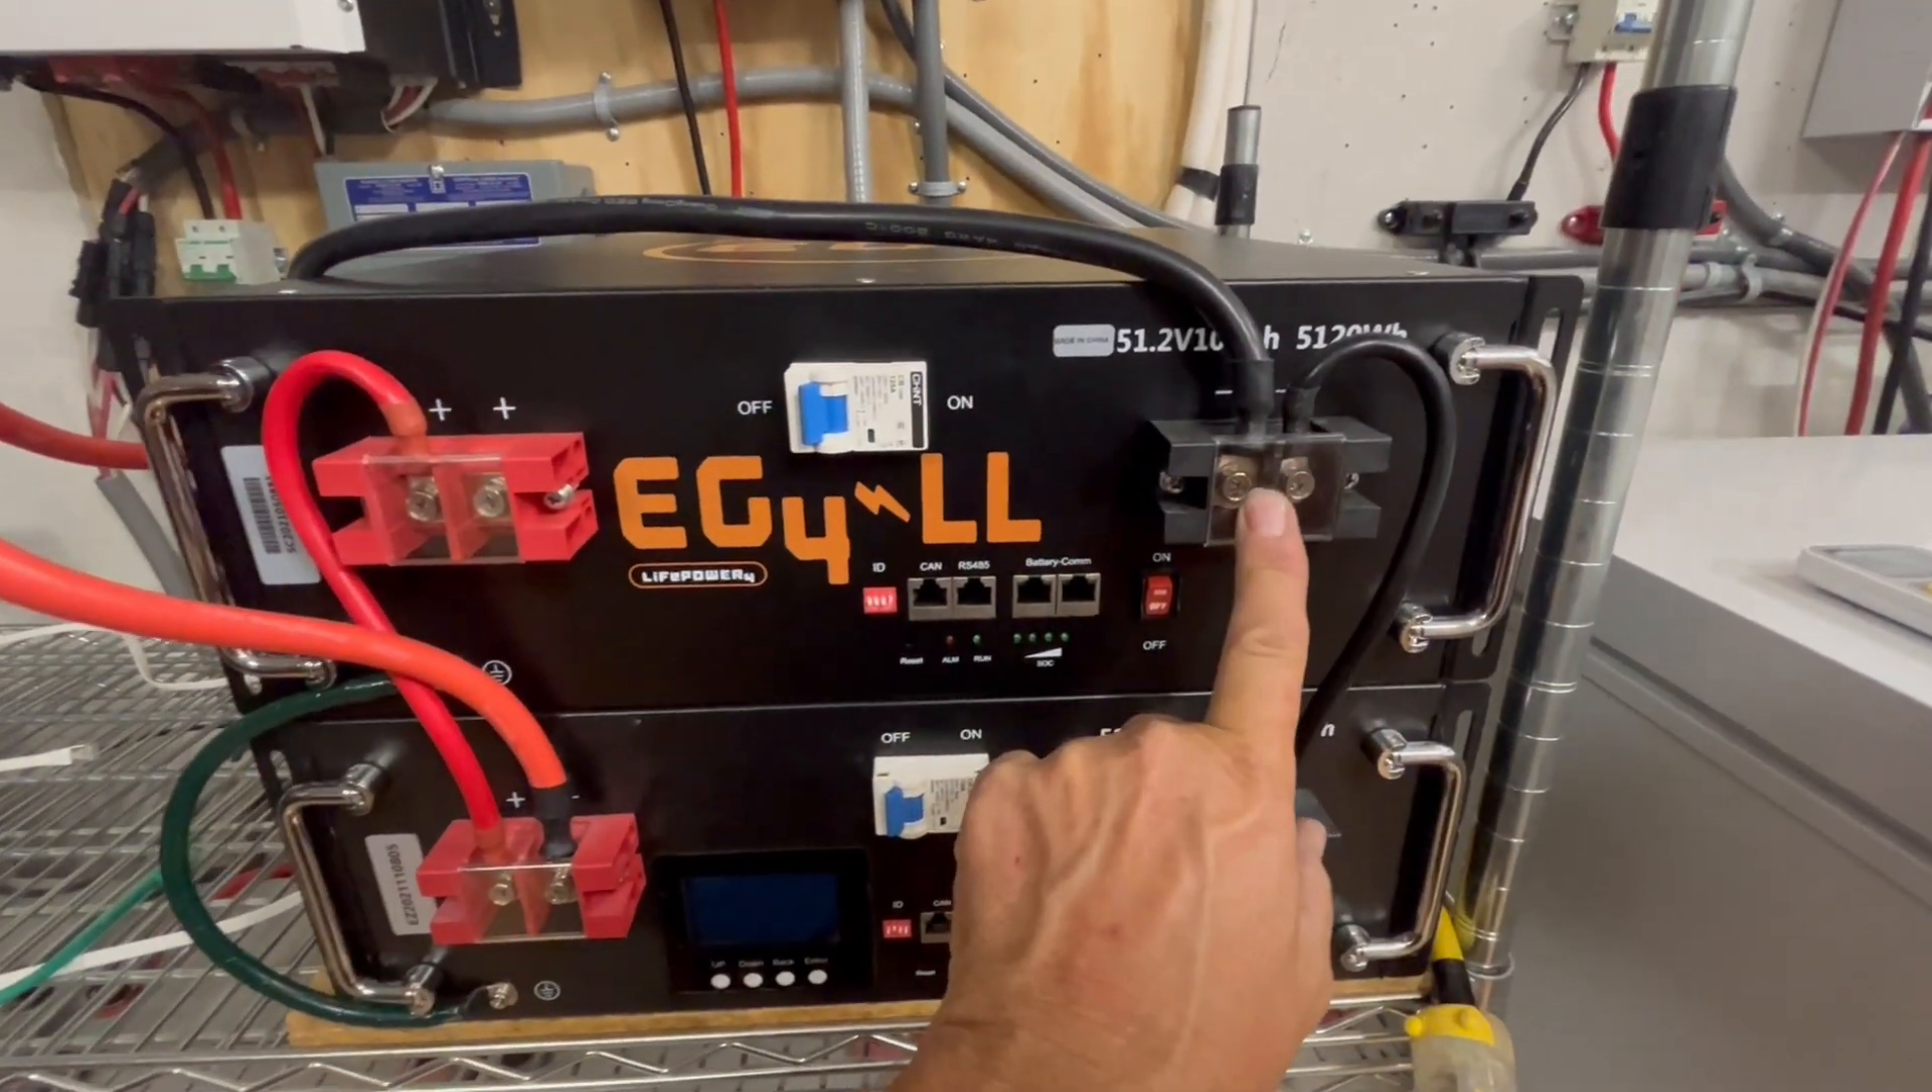So we have the positive connected on the bottom battery and we have the negative connected on the top battery.